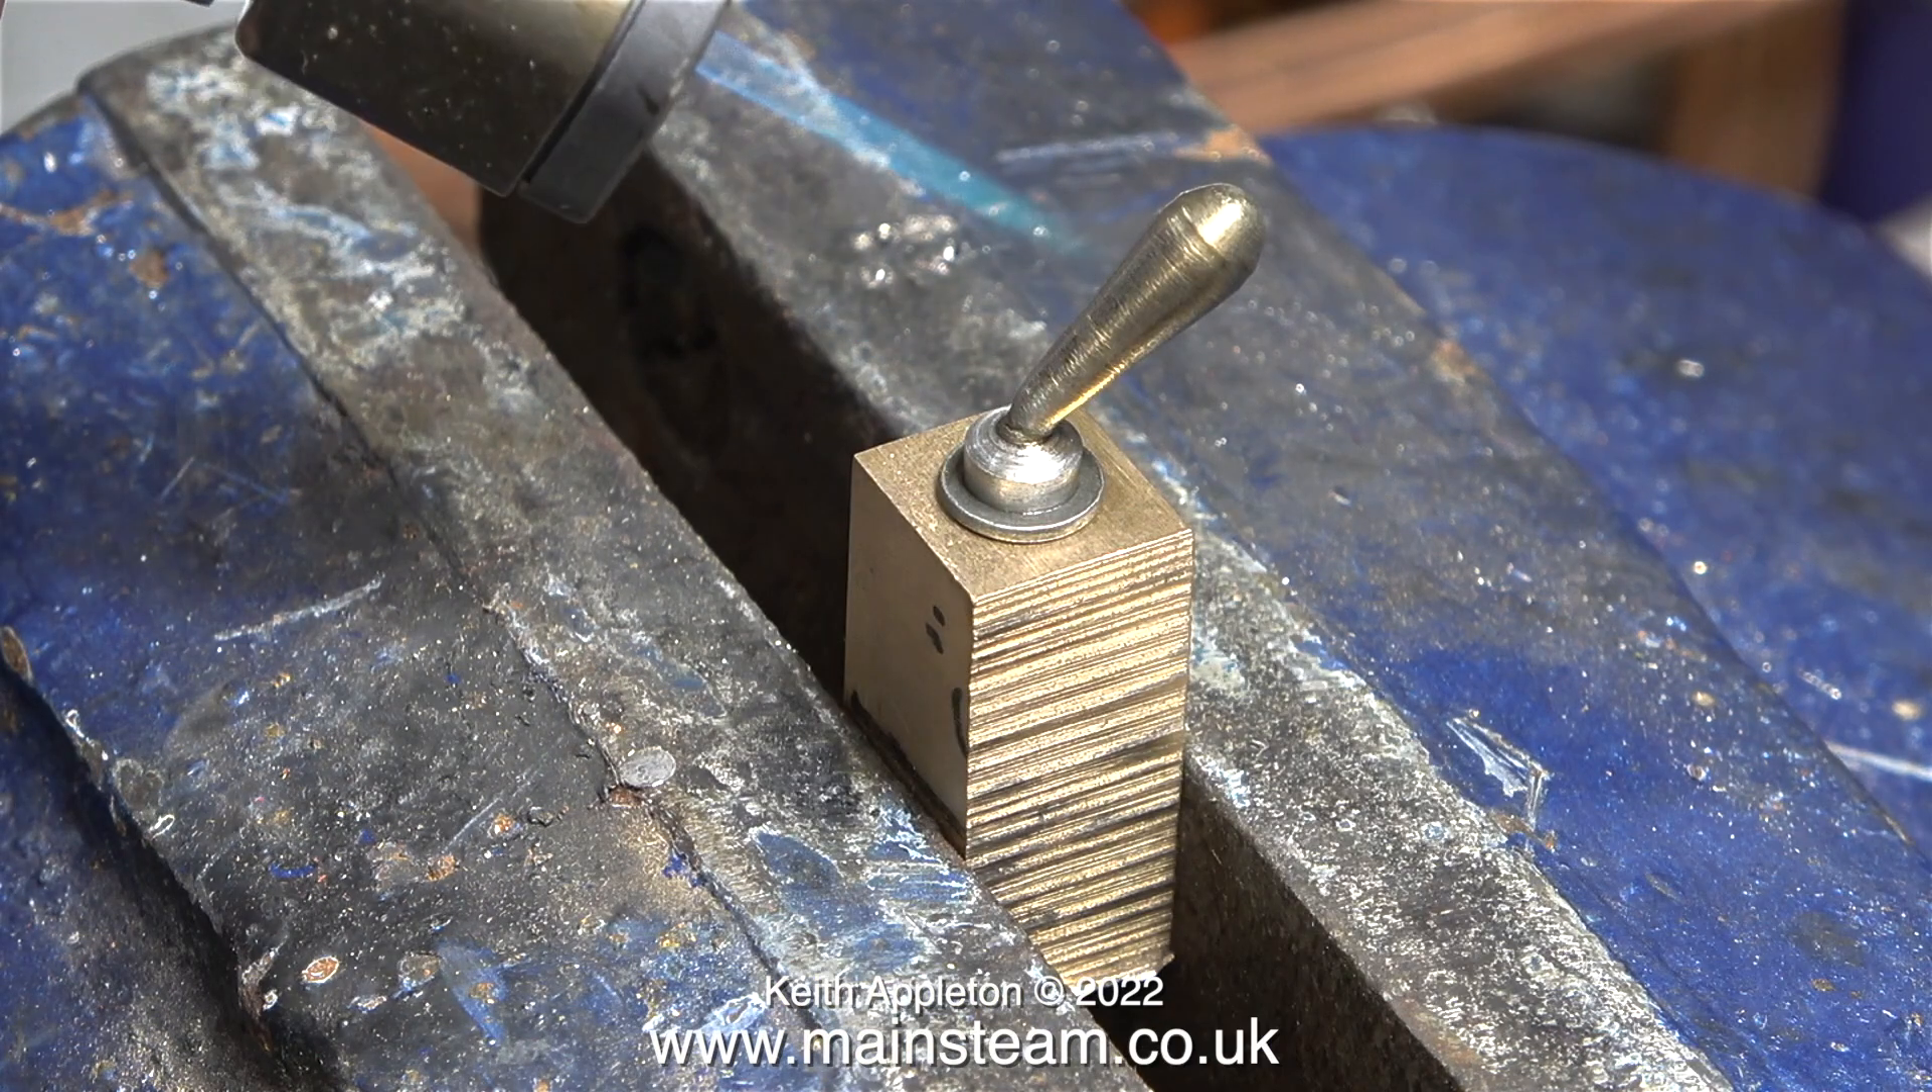I fitted a steel washer underneath the part to support it.